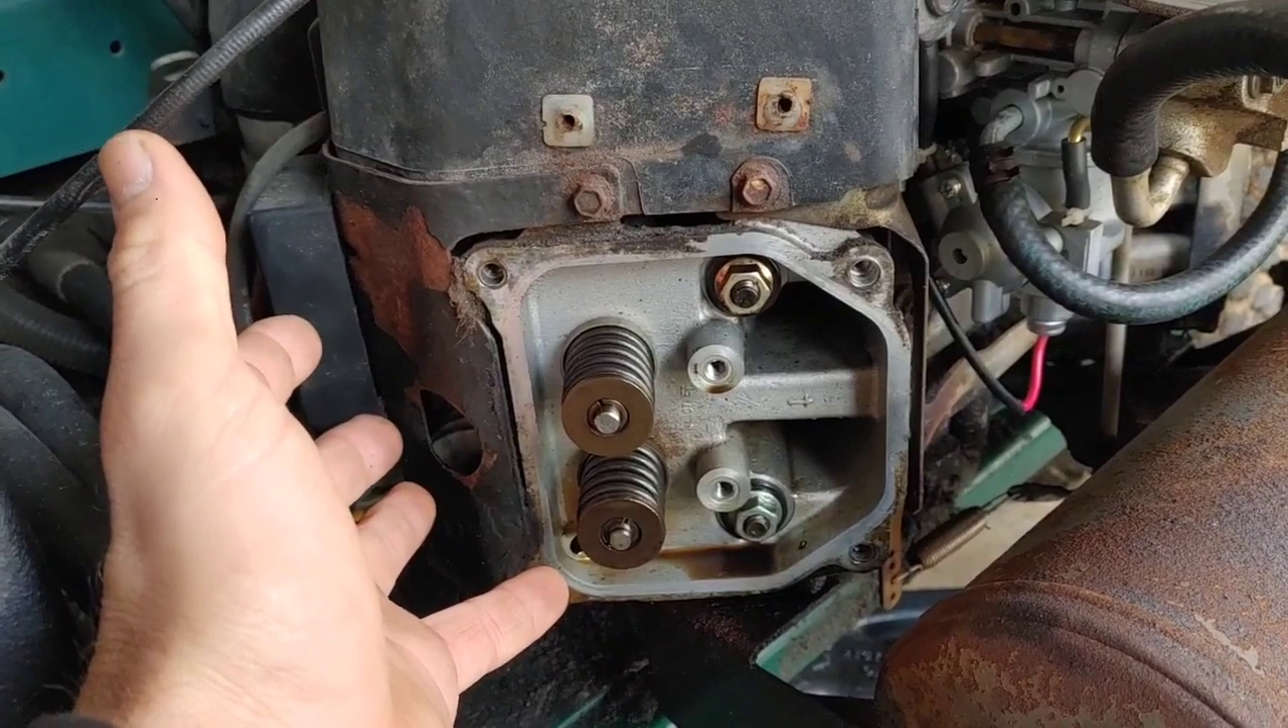I don't have the rocker arms or push rods installed right now.